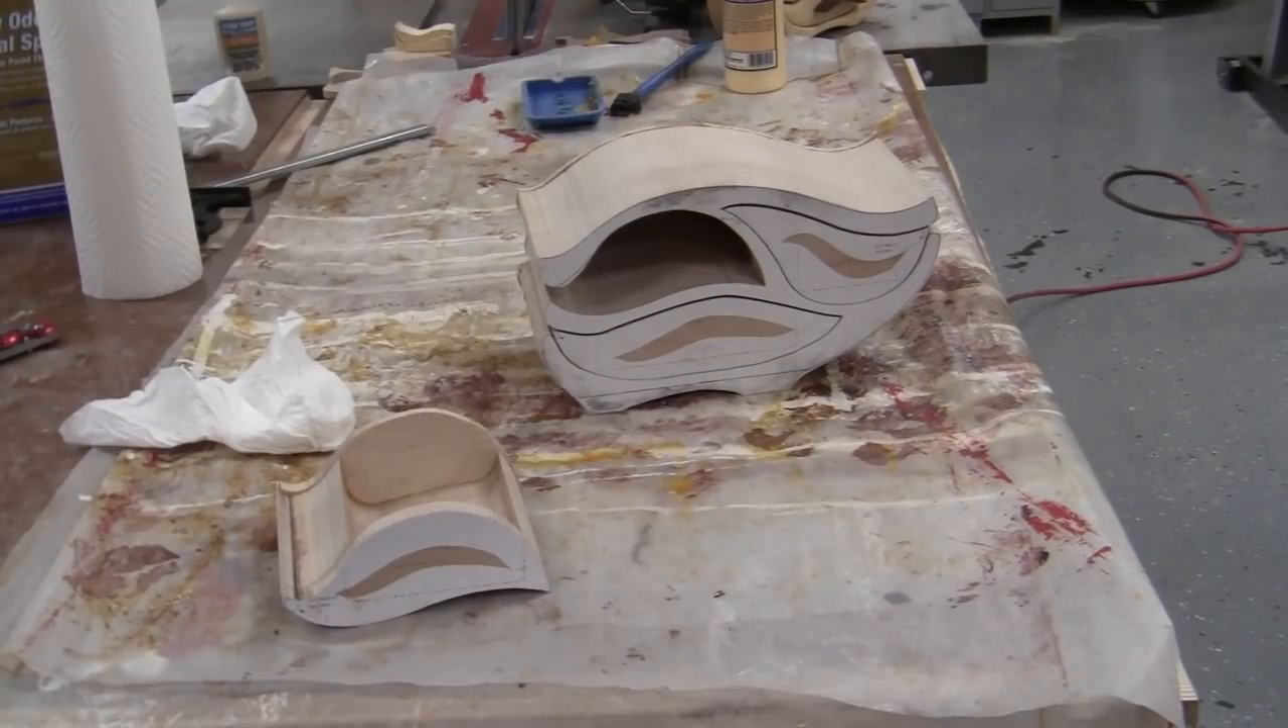So the drawers and the box are out of the clamps now.